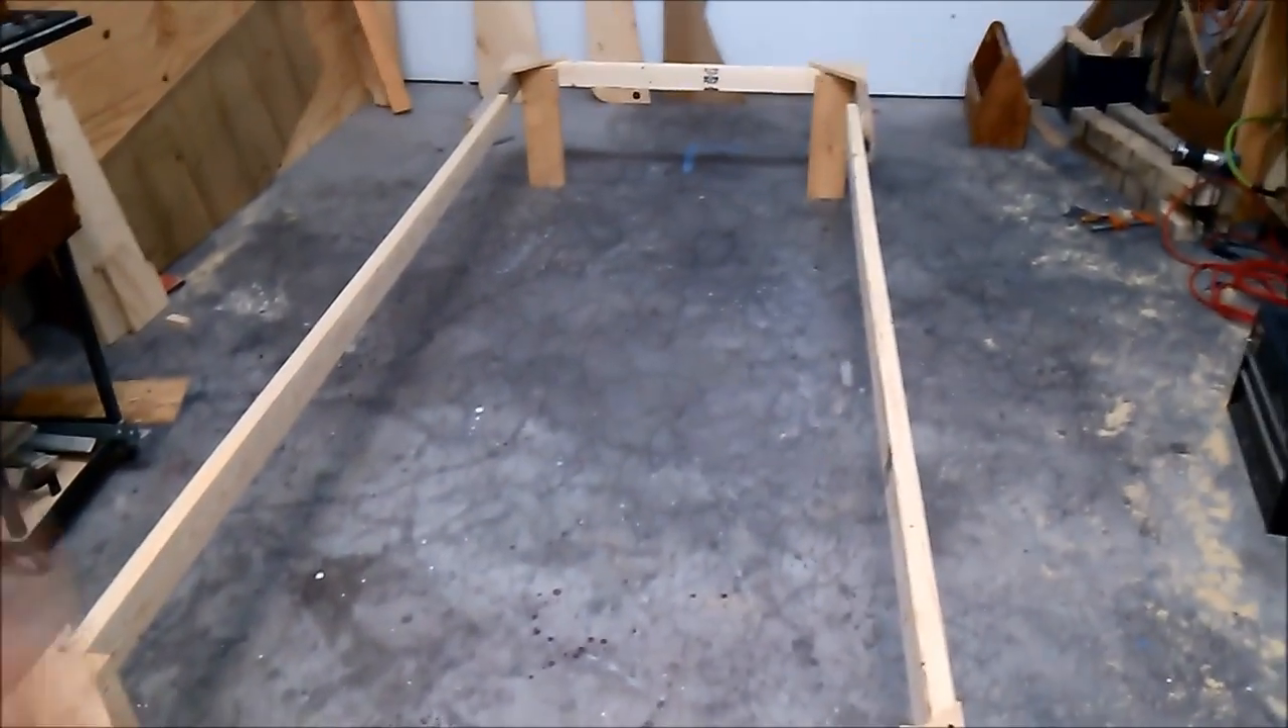Okay, I just finished putting together the frame for the cradle for the Coresound 15. I'm in a big building, so excuse the echoey sound here.